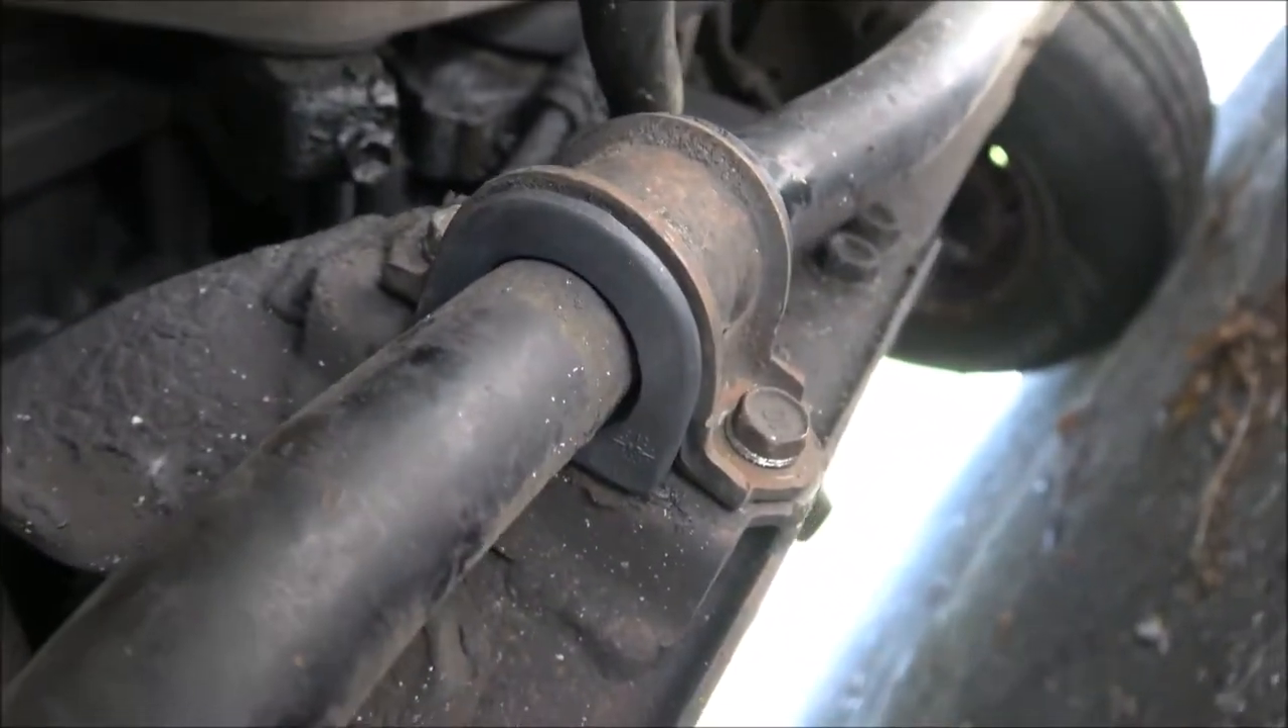So anyway guys so there's how you put these uh stabilizer bushings on two bolts real simple.